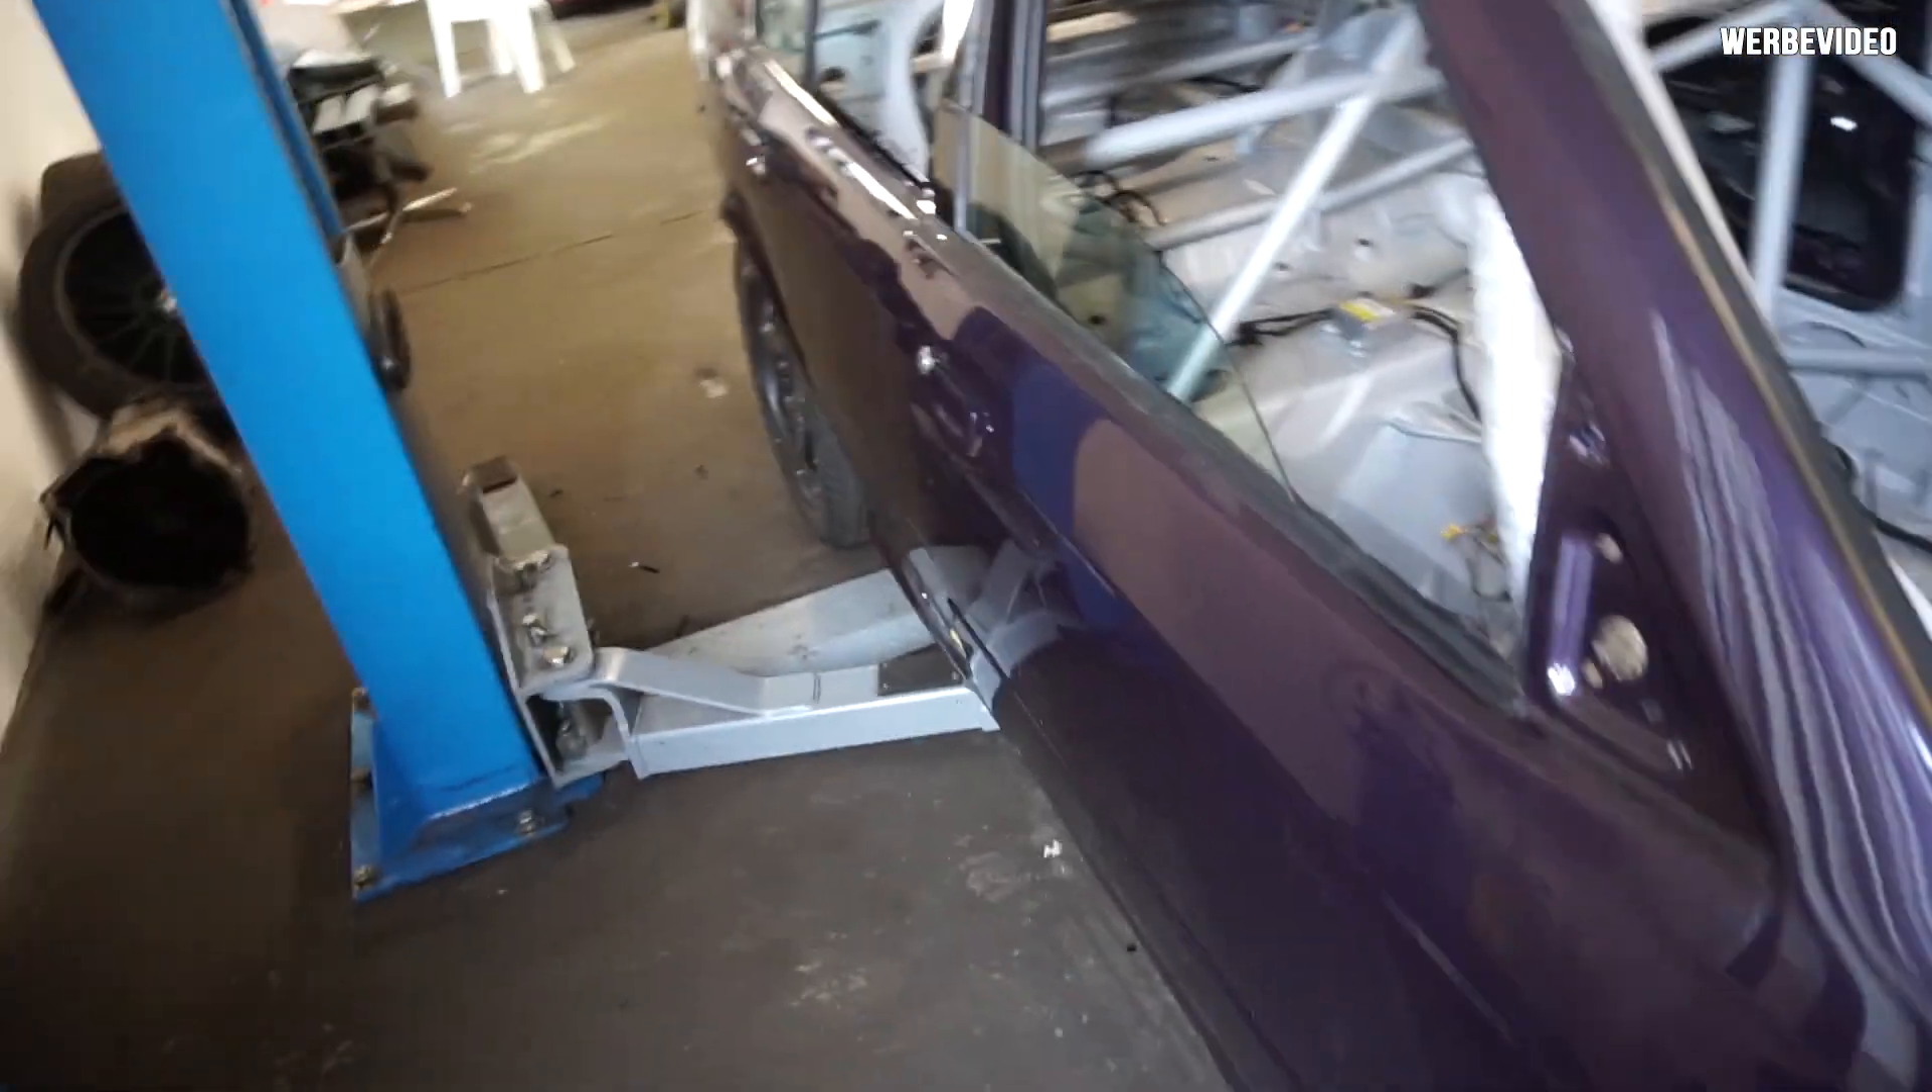Ja, dann, wie ihr seht, die Türen sind dran.